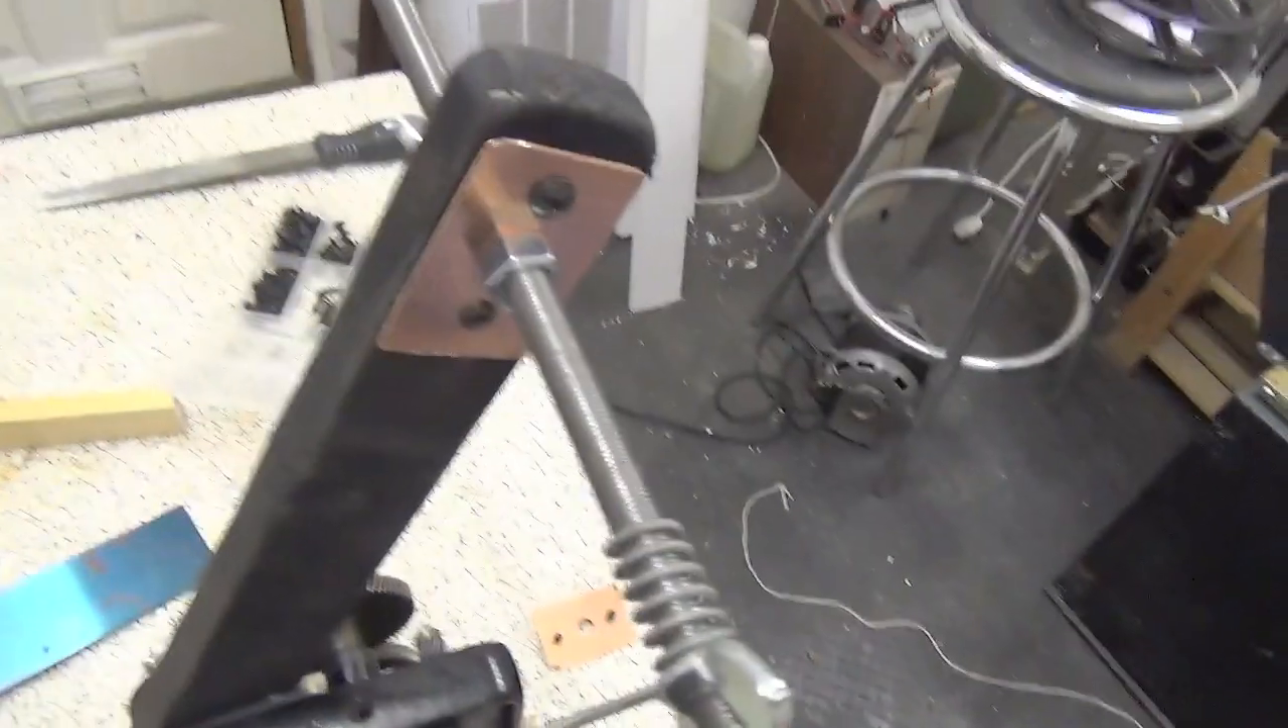I've now fitted a plate, which is actually a bearing plate really, to this take up, because this spindle has to turn in the take up arm.